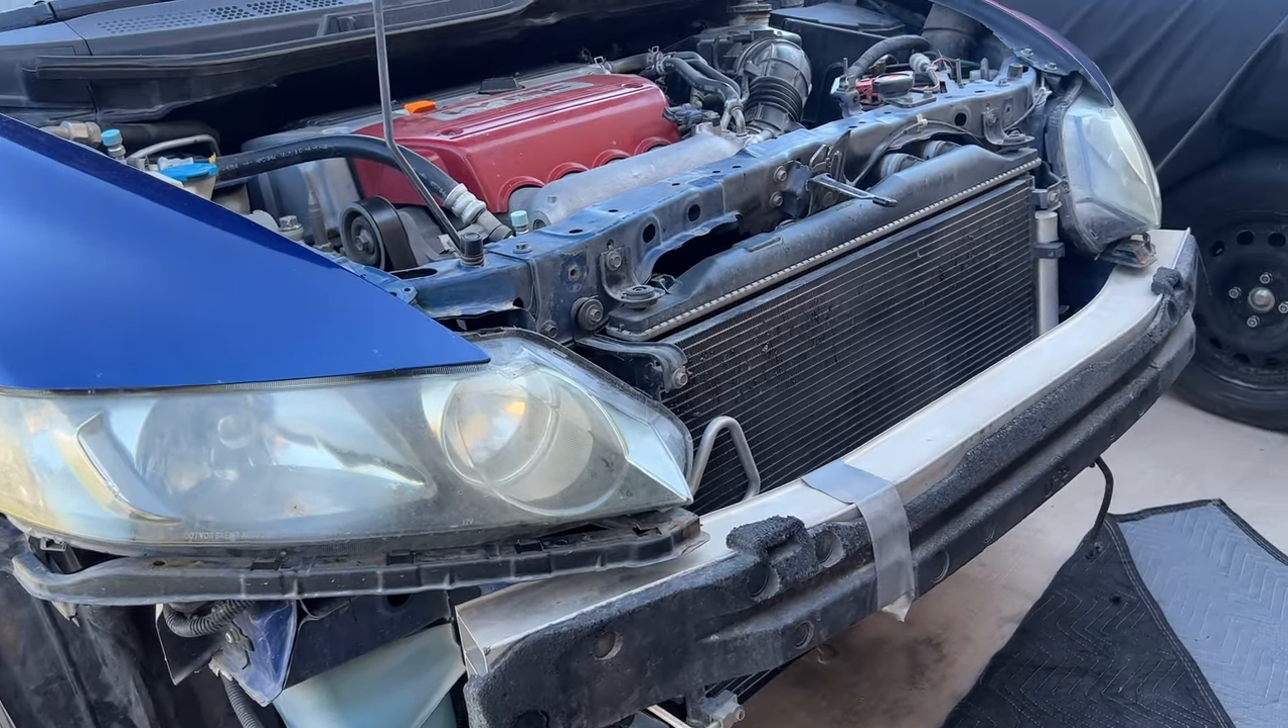Now that we have the bumper removed we need to remove the headlights.